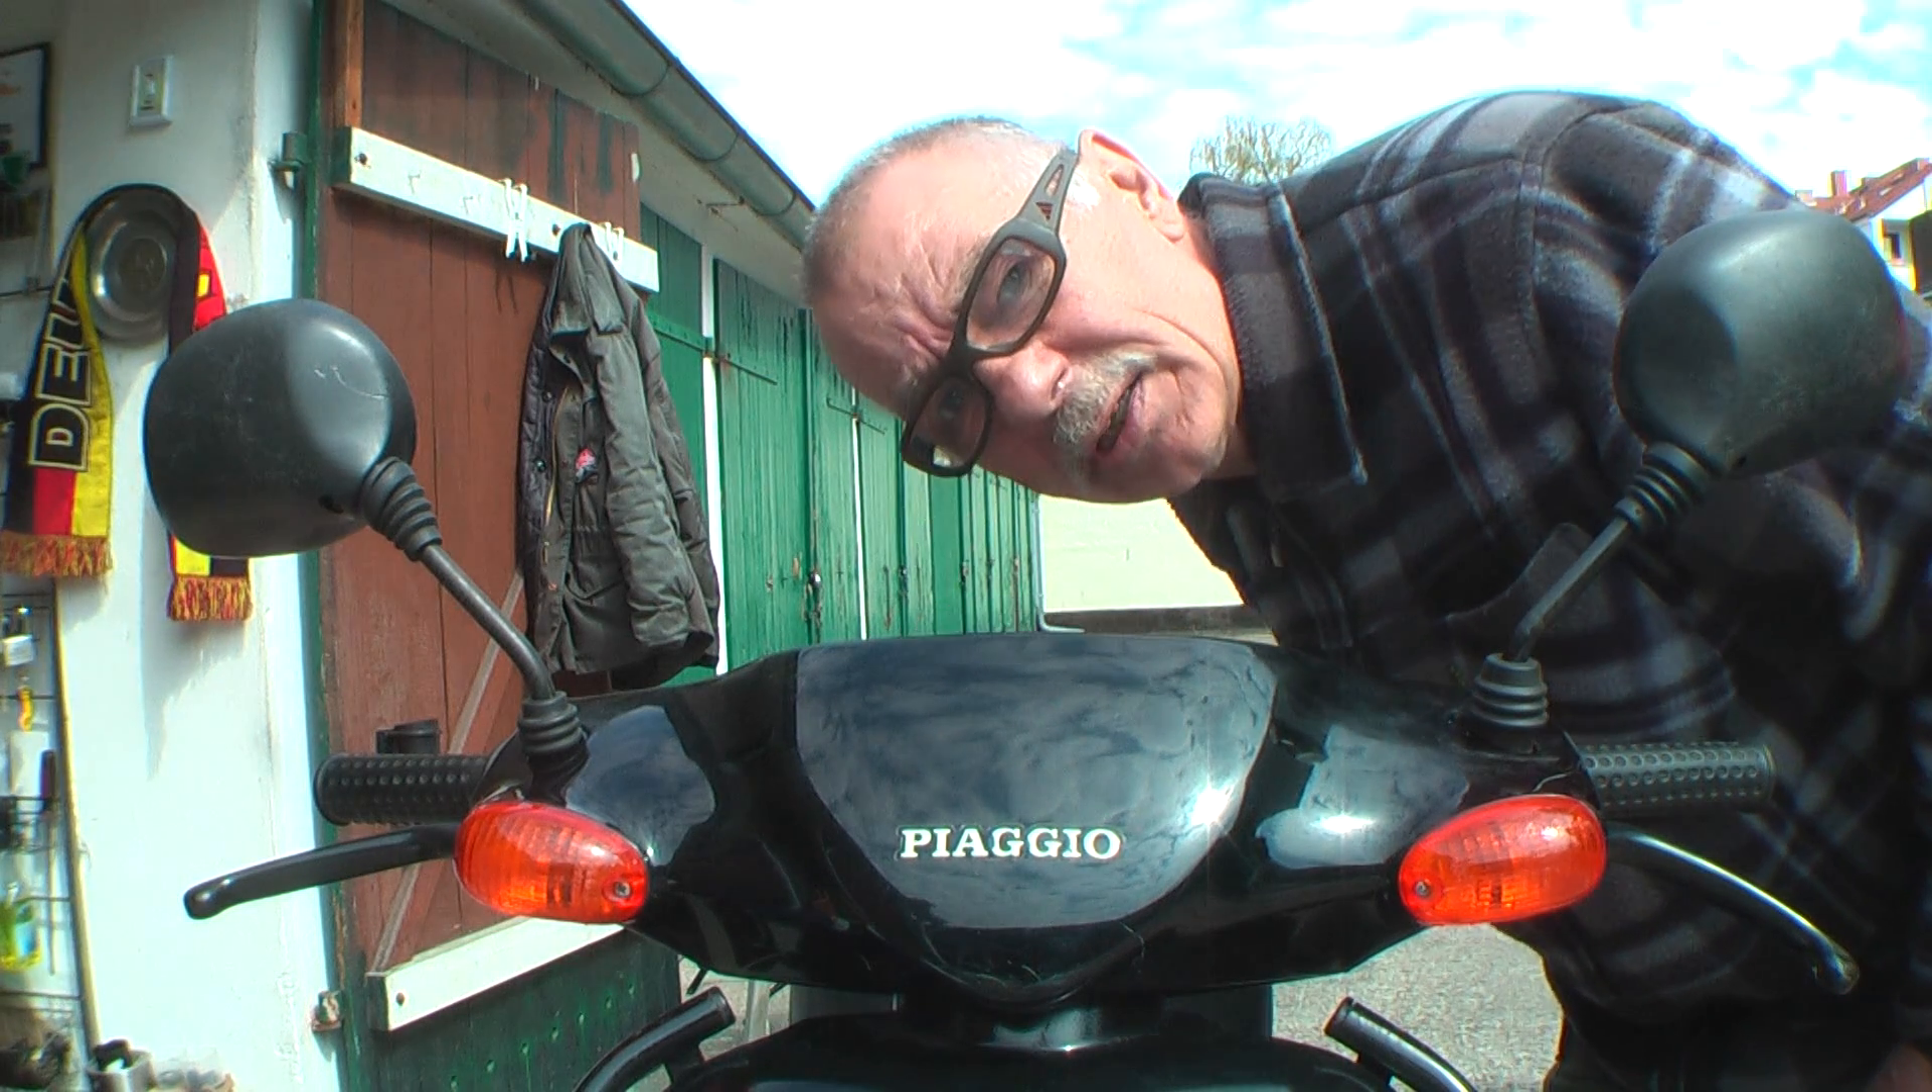So, ja, die Spiegel habe ich jetzt schon mal montiert.